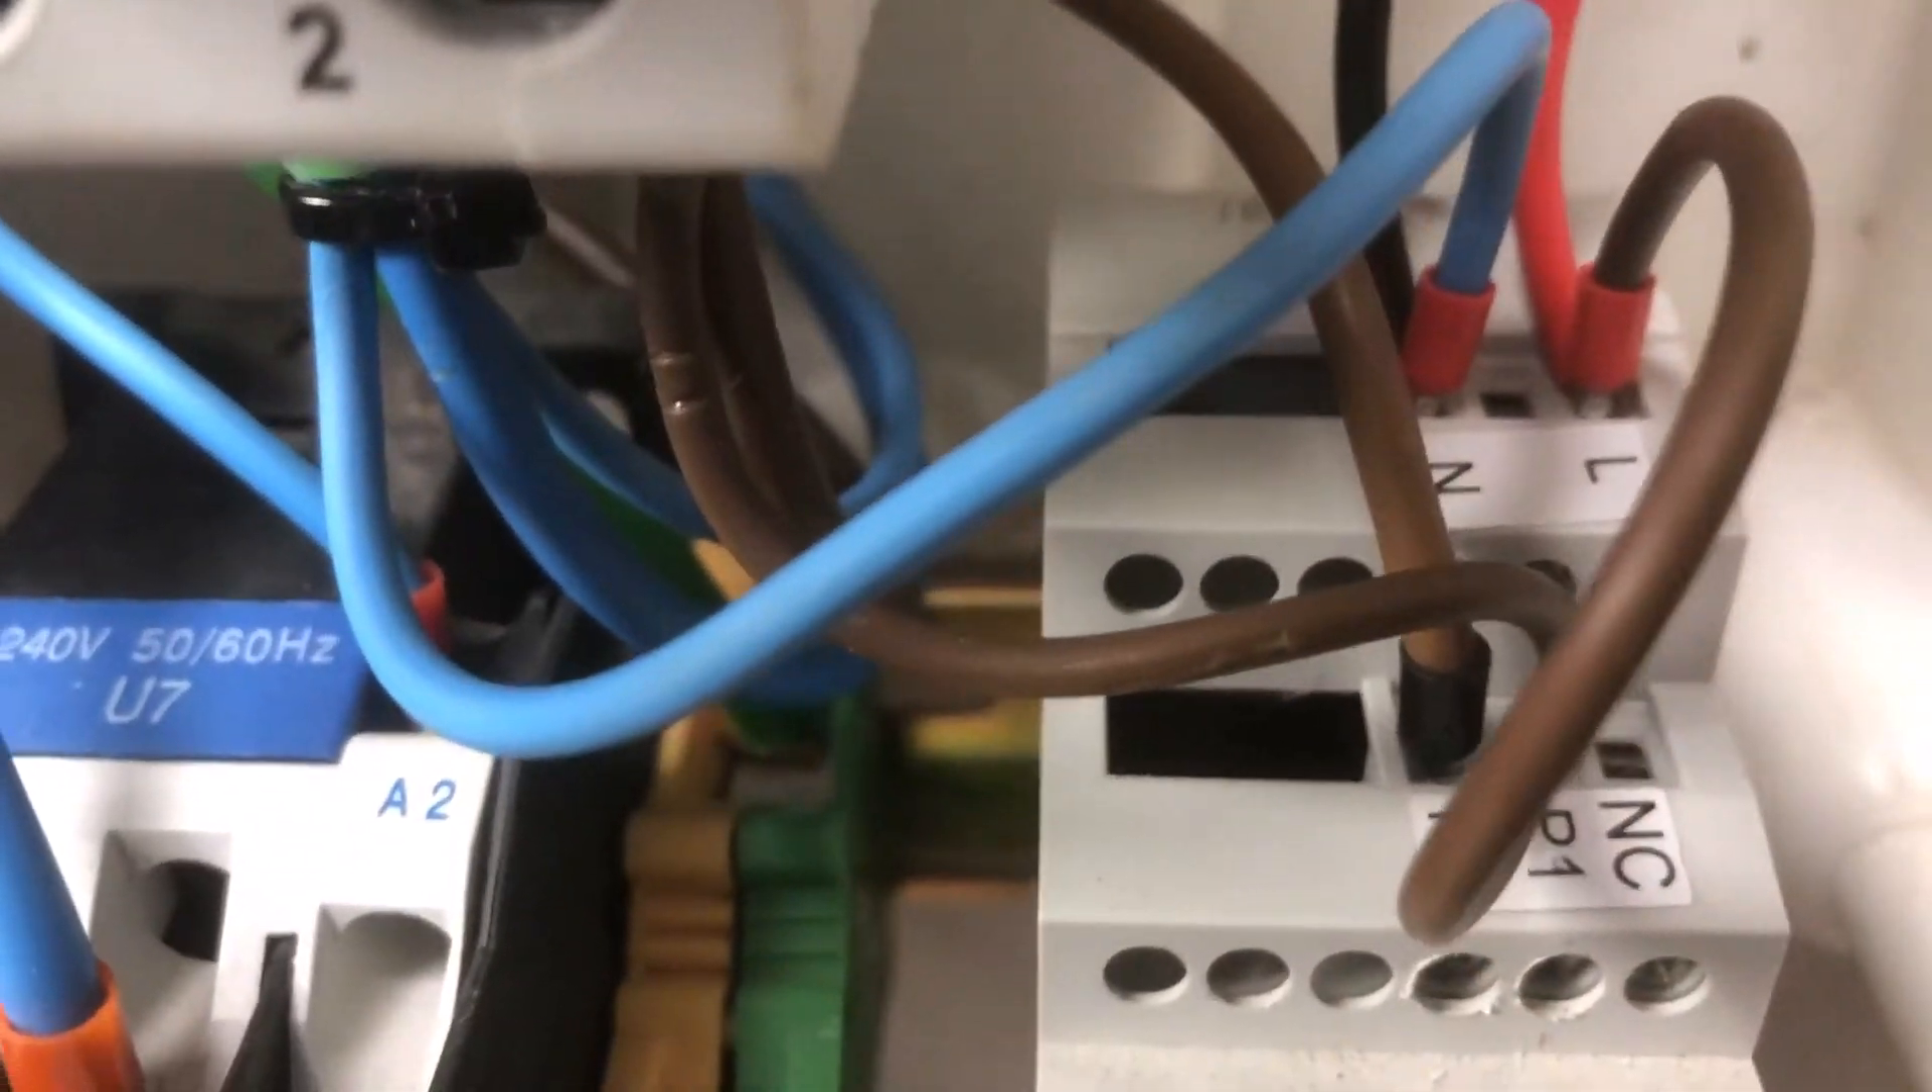We're now wired in with our live and our neutral.